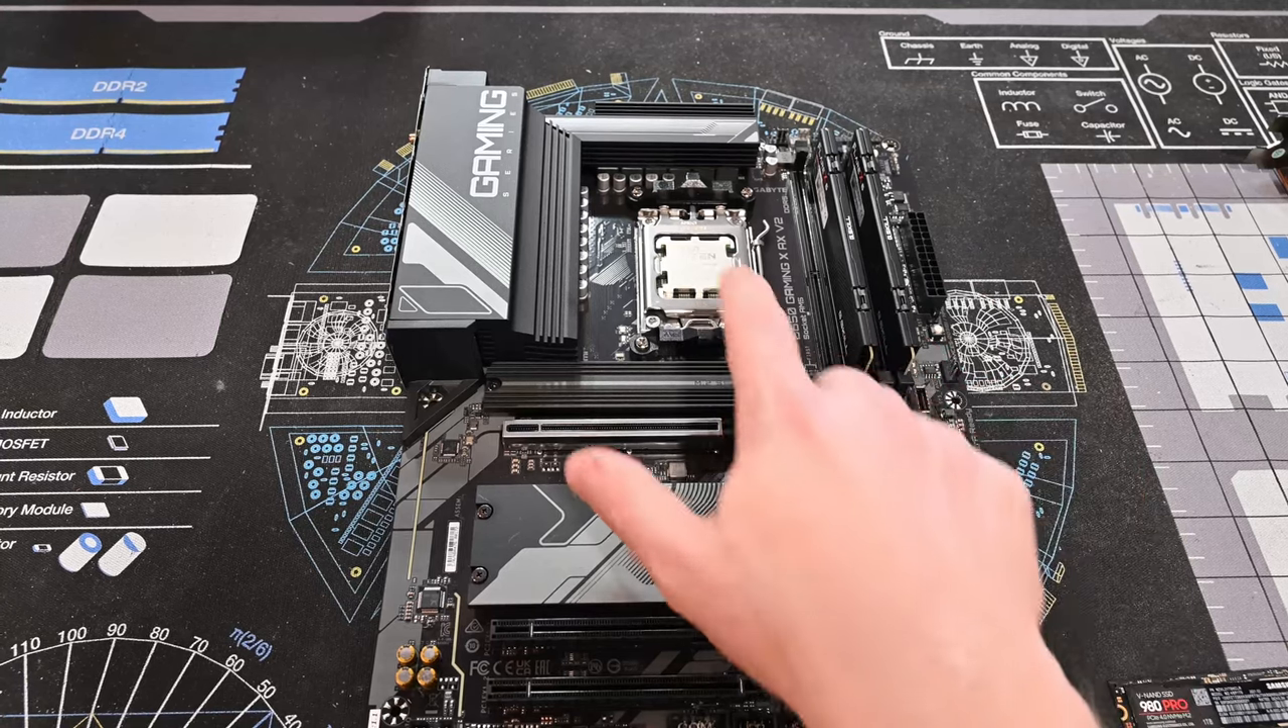We got the CPU and memory in.